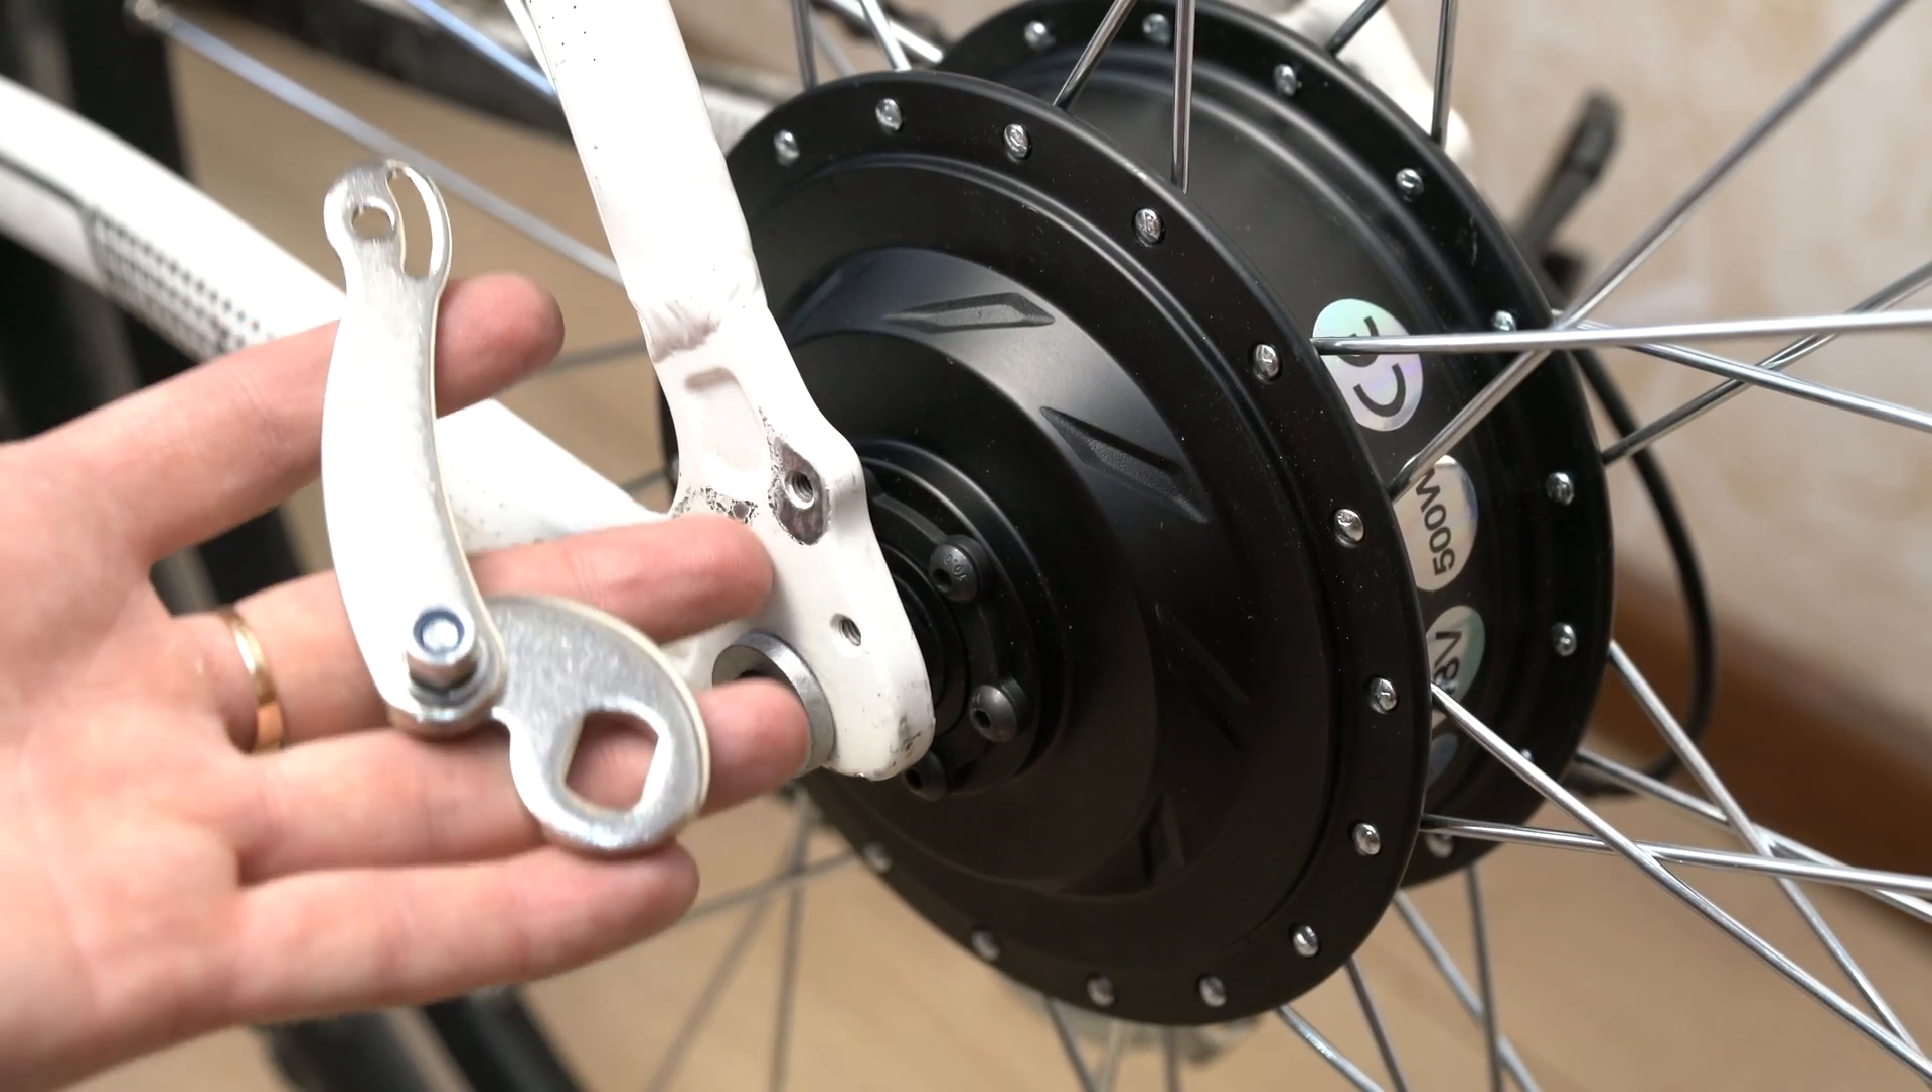Затягивать колесо рано, потому что нужно установить еще дропаут.